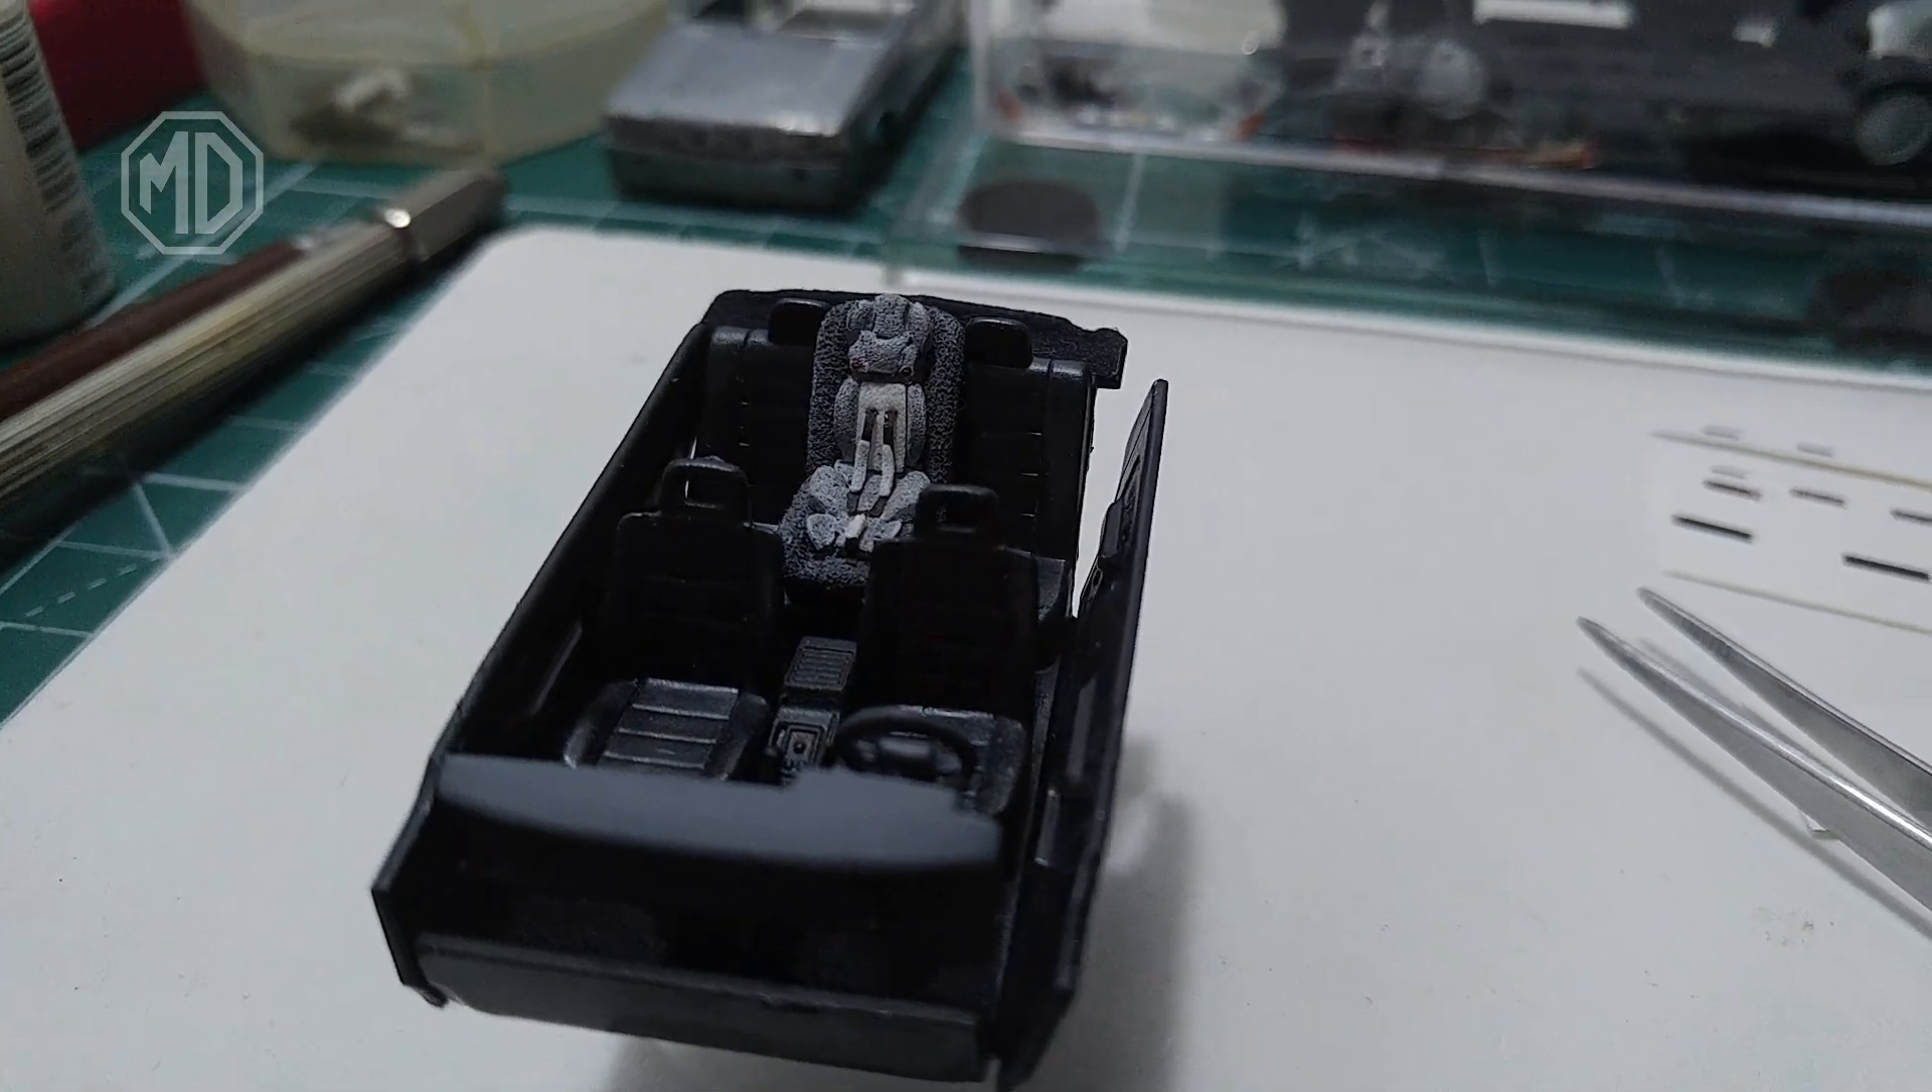O interior está montado, a cadeirinha infantil do banco traseiro foi fixada e ela é a cereja do bolo deste interior.